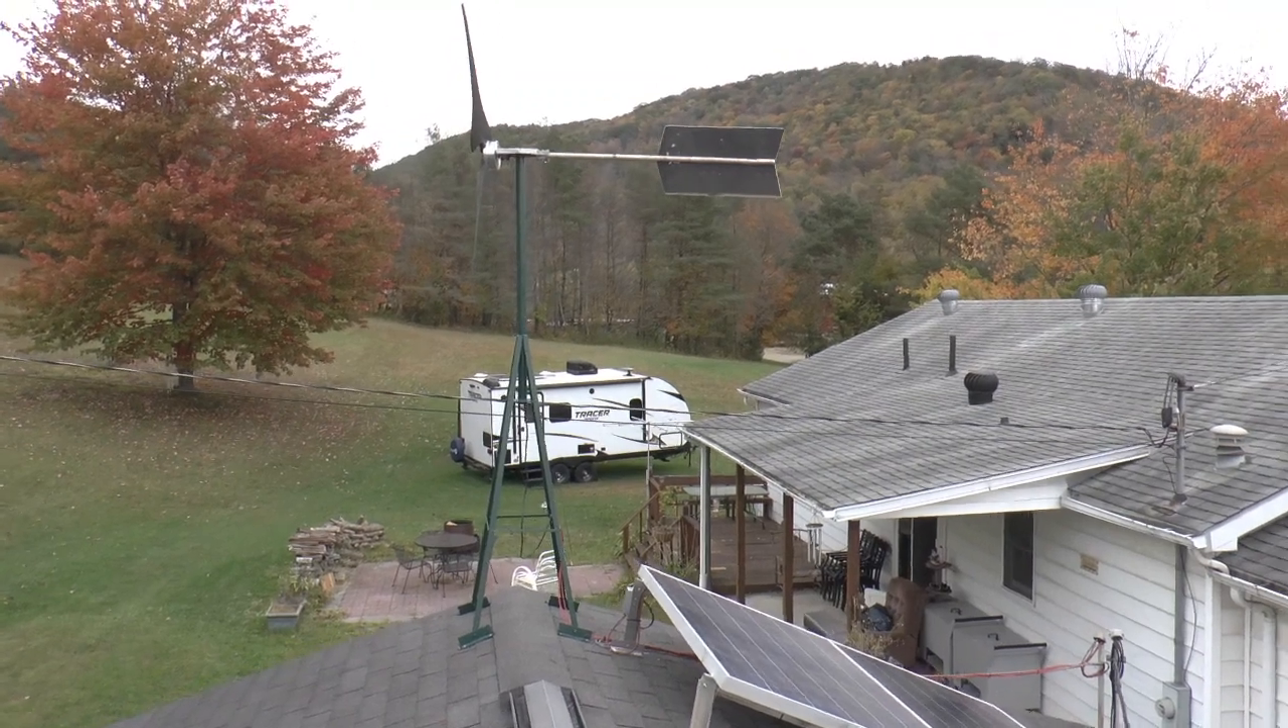So I got the hoverboard windmill mounted. I made this little tower thing.